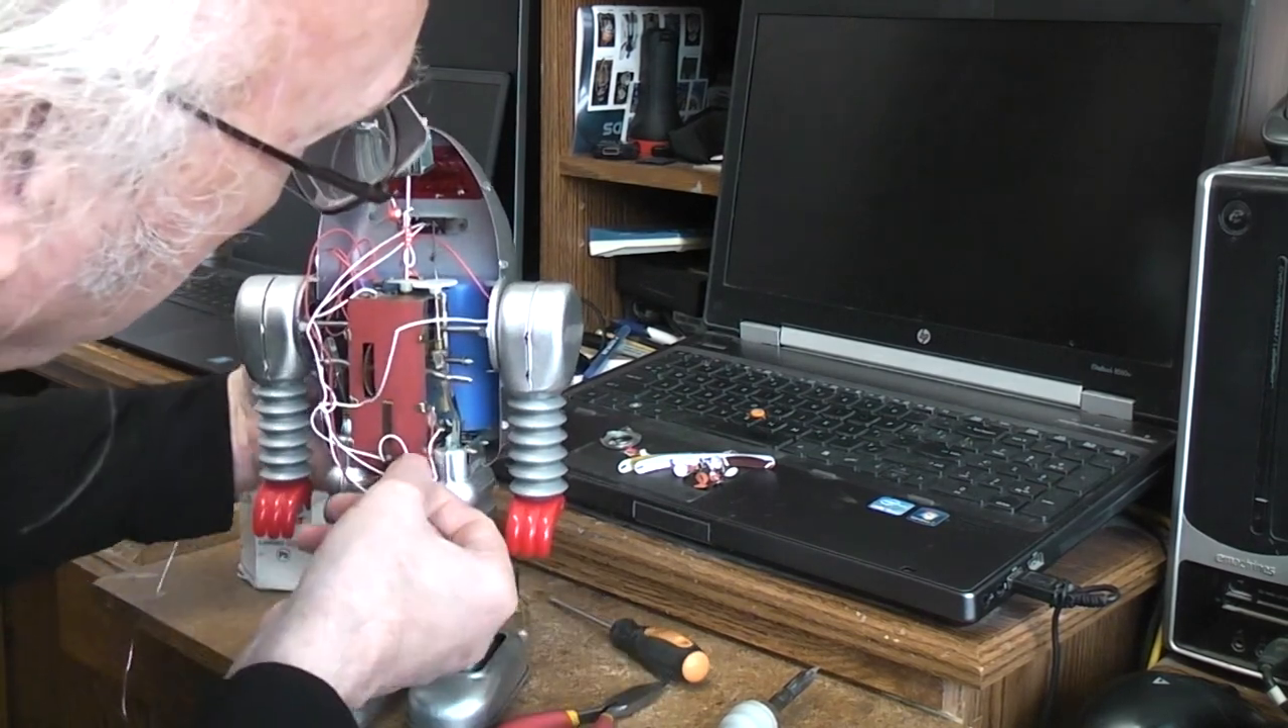I'm going to leave the rest of the wires hanging right now.